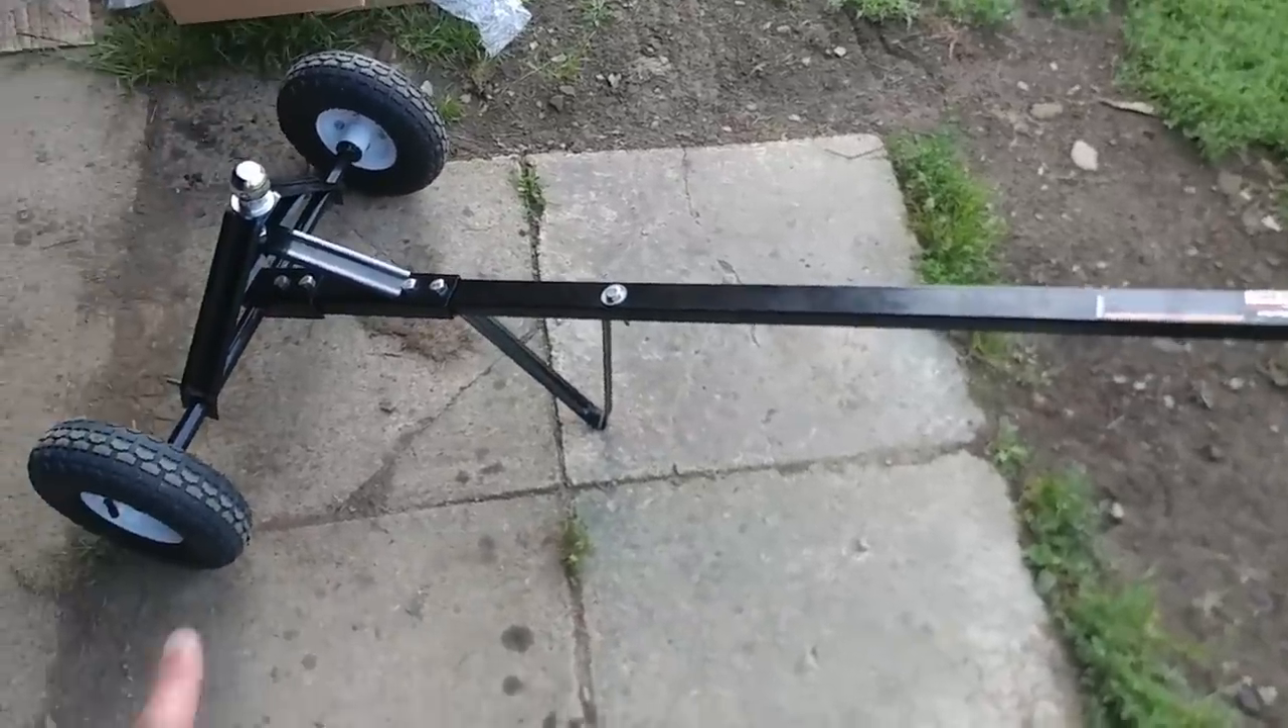Here's what the trailer dolly looks like. Fully assembled, I have the inch and seven-eighths ball on top. Uh, all the wheels are on, all the bolts are tight.